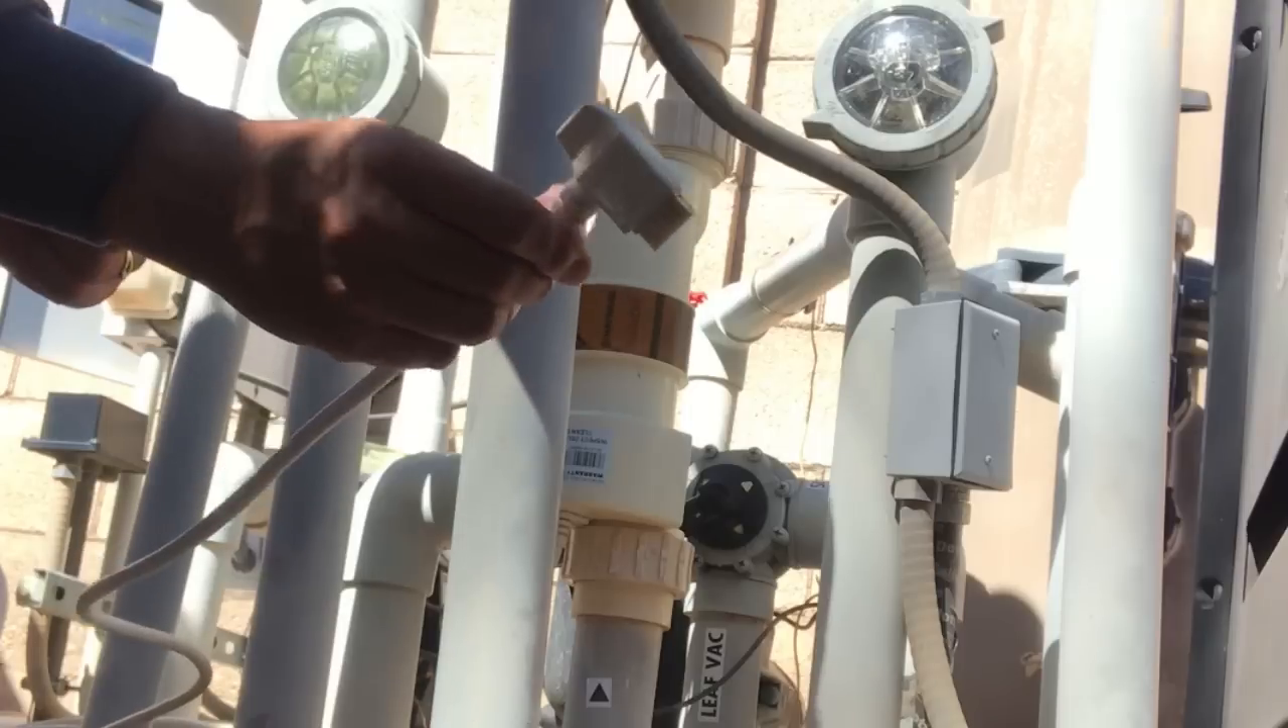Now, also remember, I have not yet plugged in the power cord.